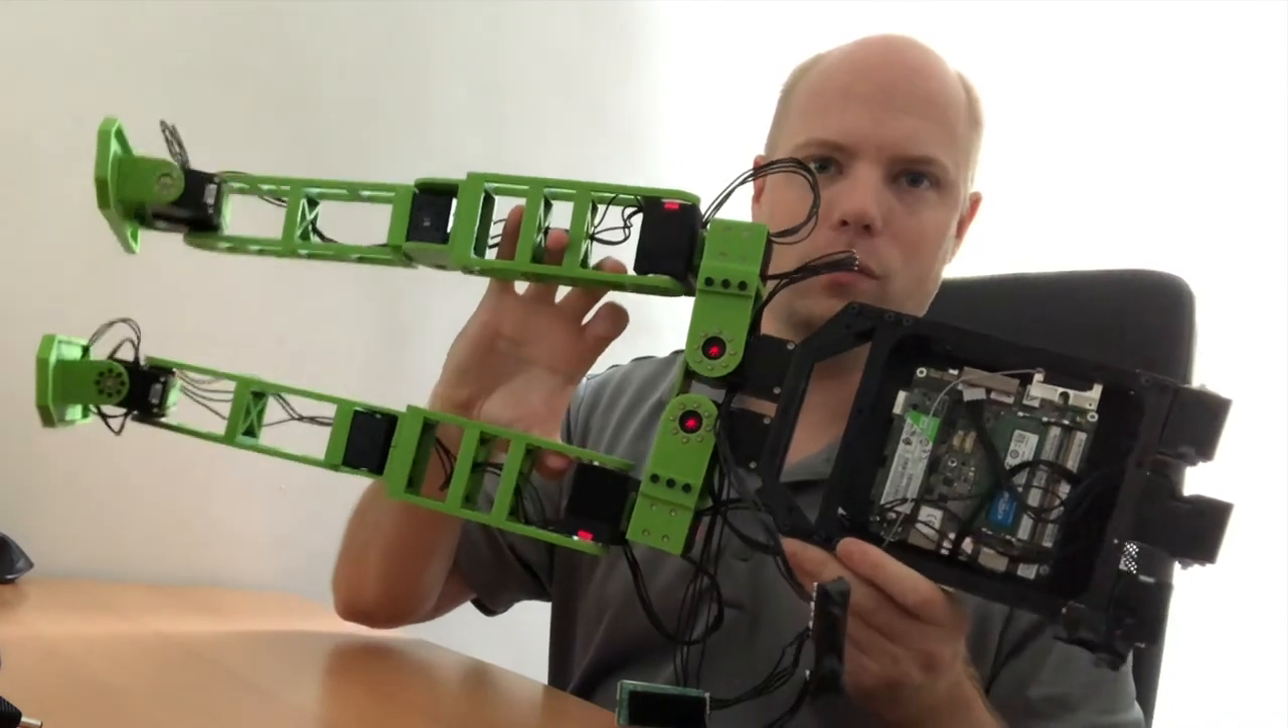So you can see that yeah i can't hold on the camera but the entire robot now including the legs is completely assembled.